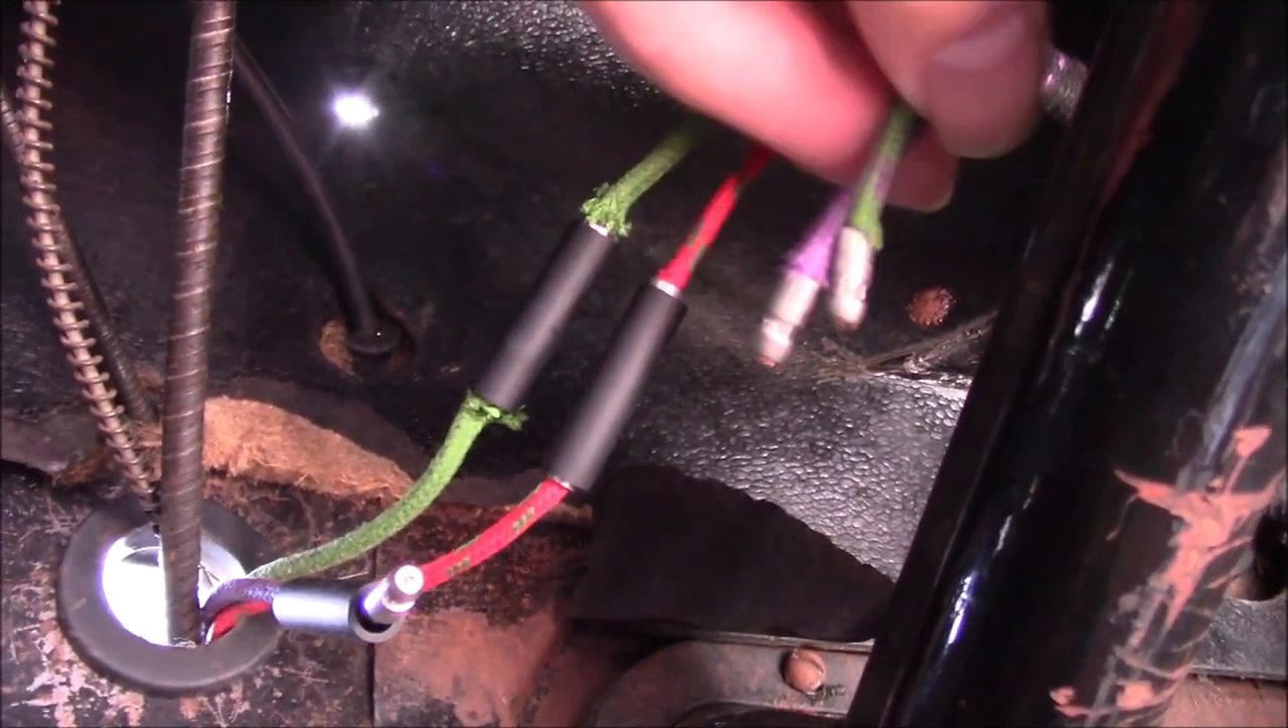This wiring here is what comes in from the engine bay and joins up to the main harness inside the car. I've got two wires left.